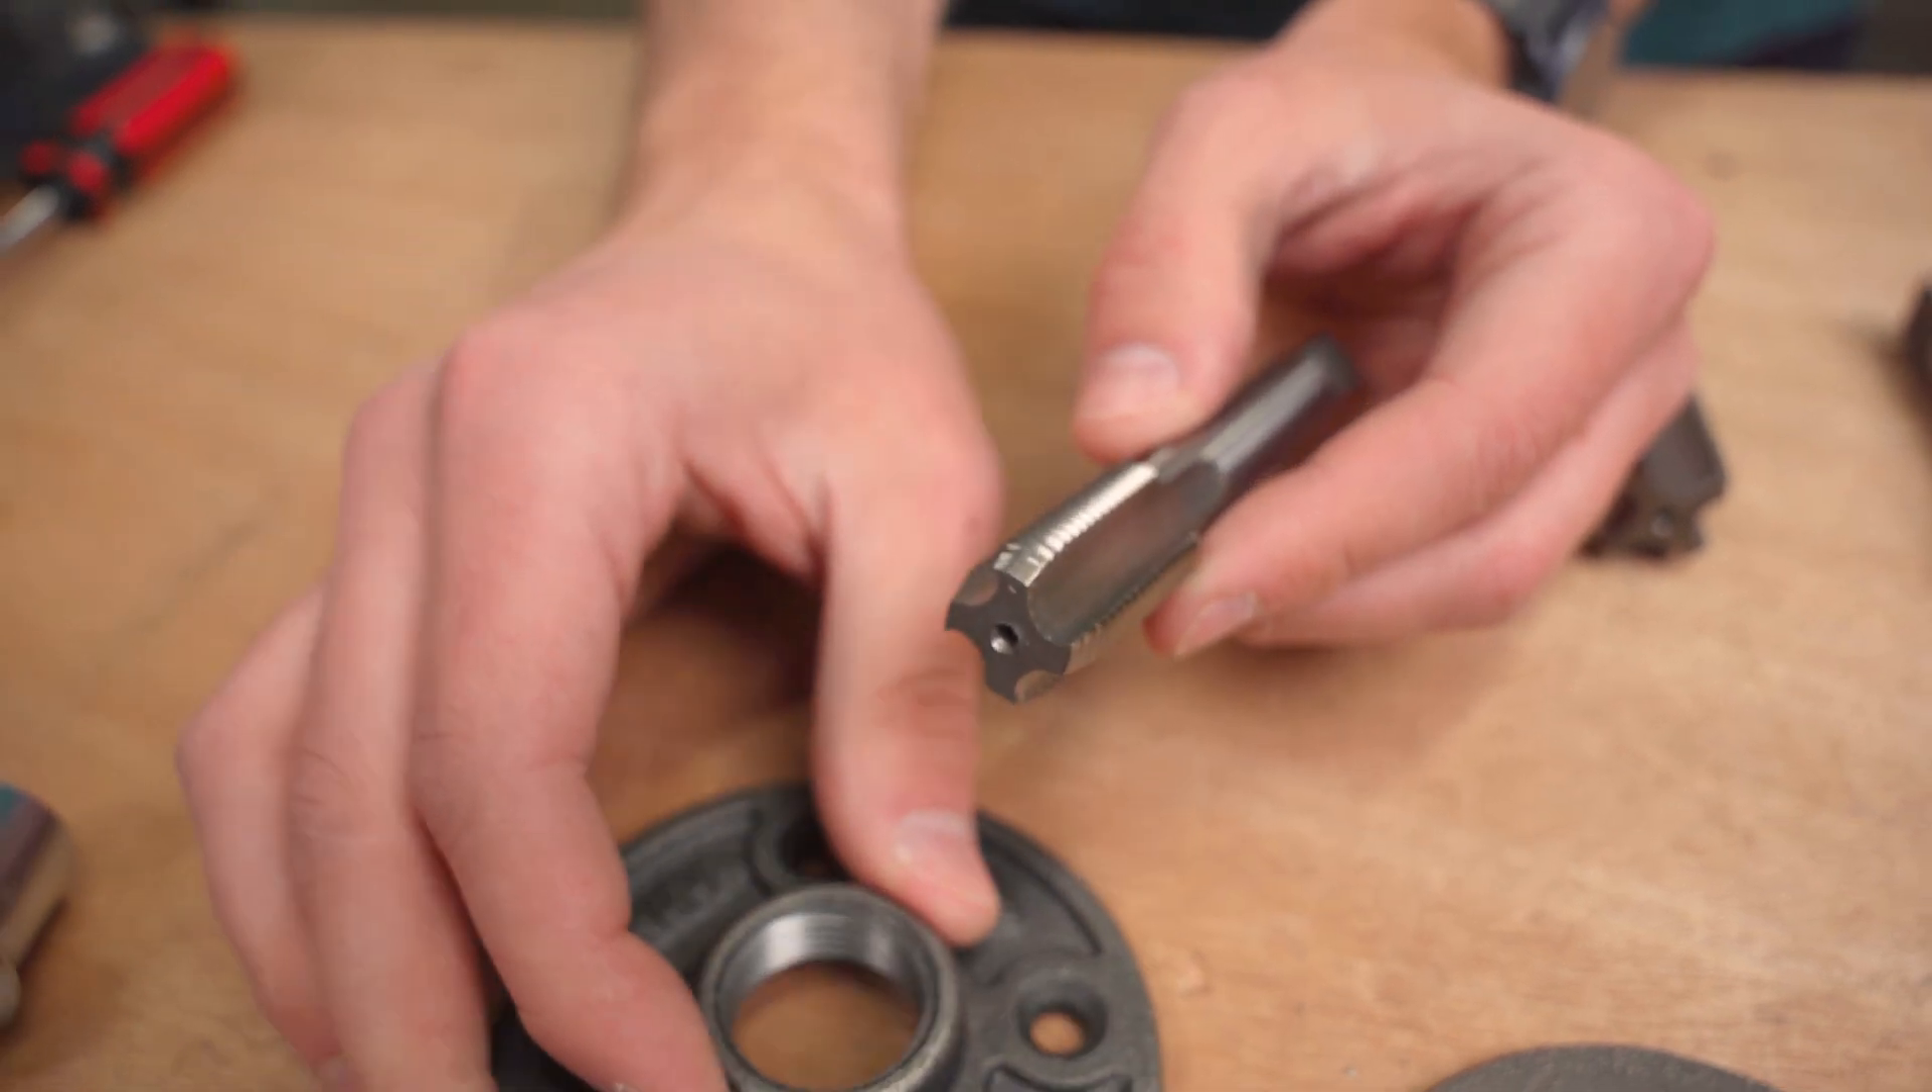So what we started with was getting a three-quarter inch tap and as you can see this is just way too small to fit inside of here.